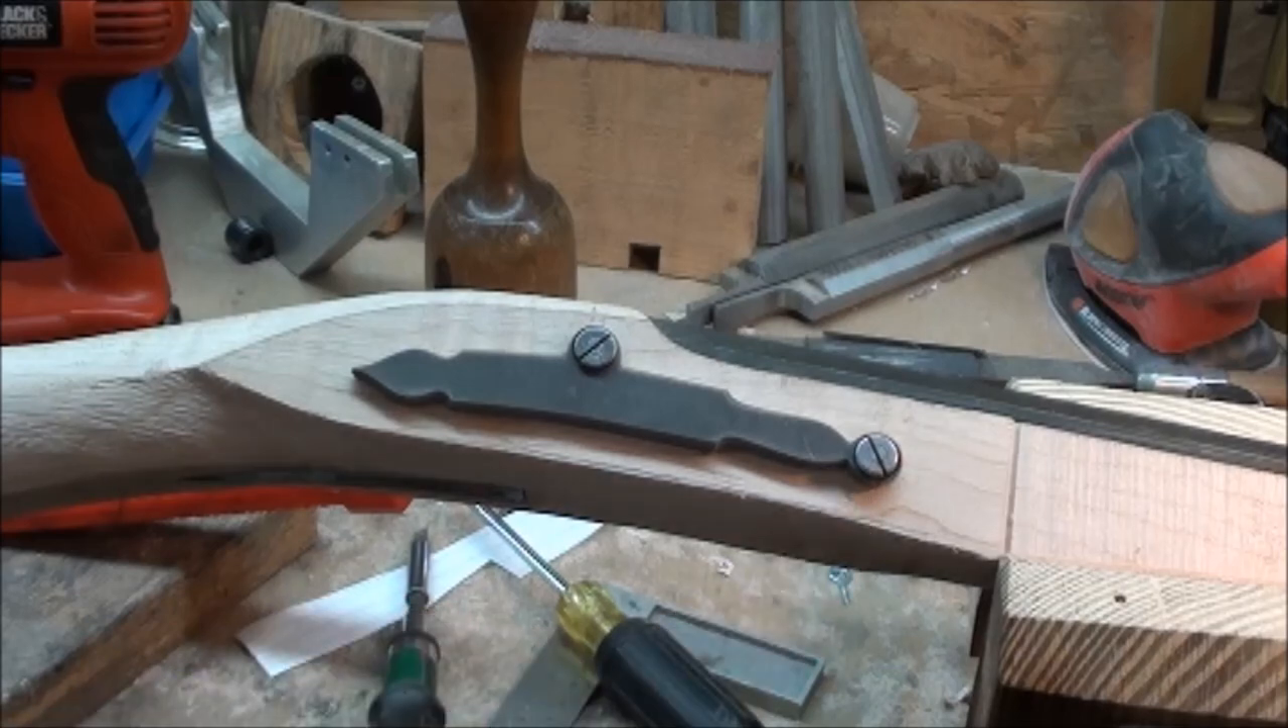So there's the side plate all set in place. The holes have been drilled, tapped into the plate, and I've got it locked down.